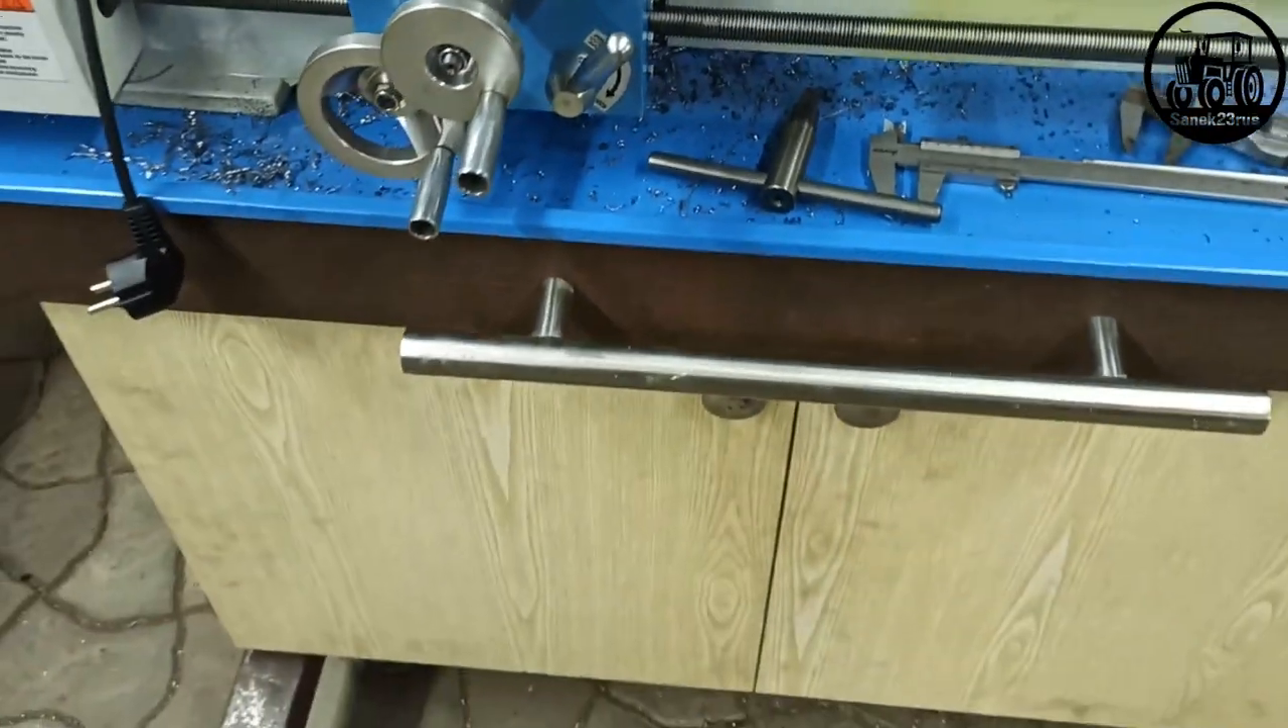Прикрутил здесь ручку двери нашел она здесь с резьбой.